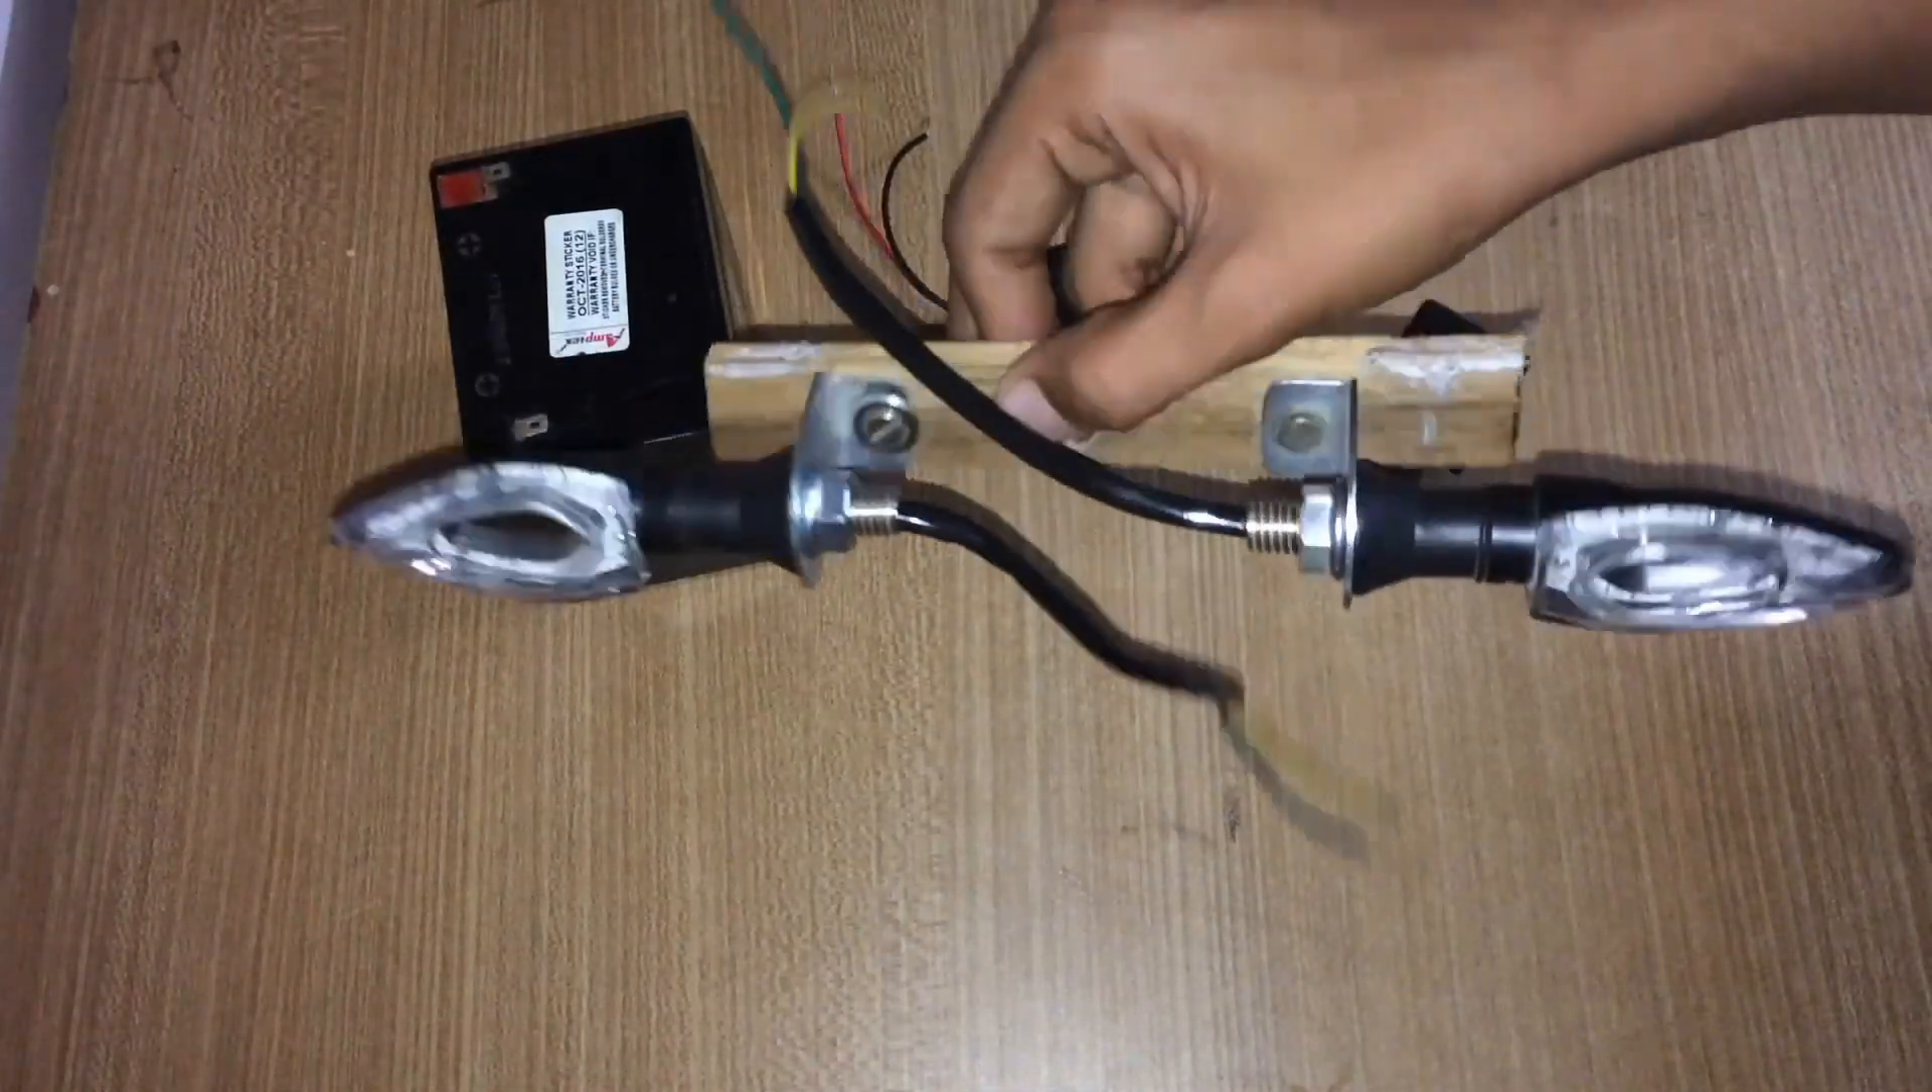The 12 volt battery, the amps don't matter, 2 indicators I am using and I have attached the indicators on a wooden base as such.